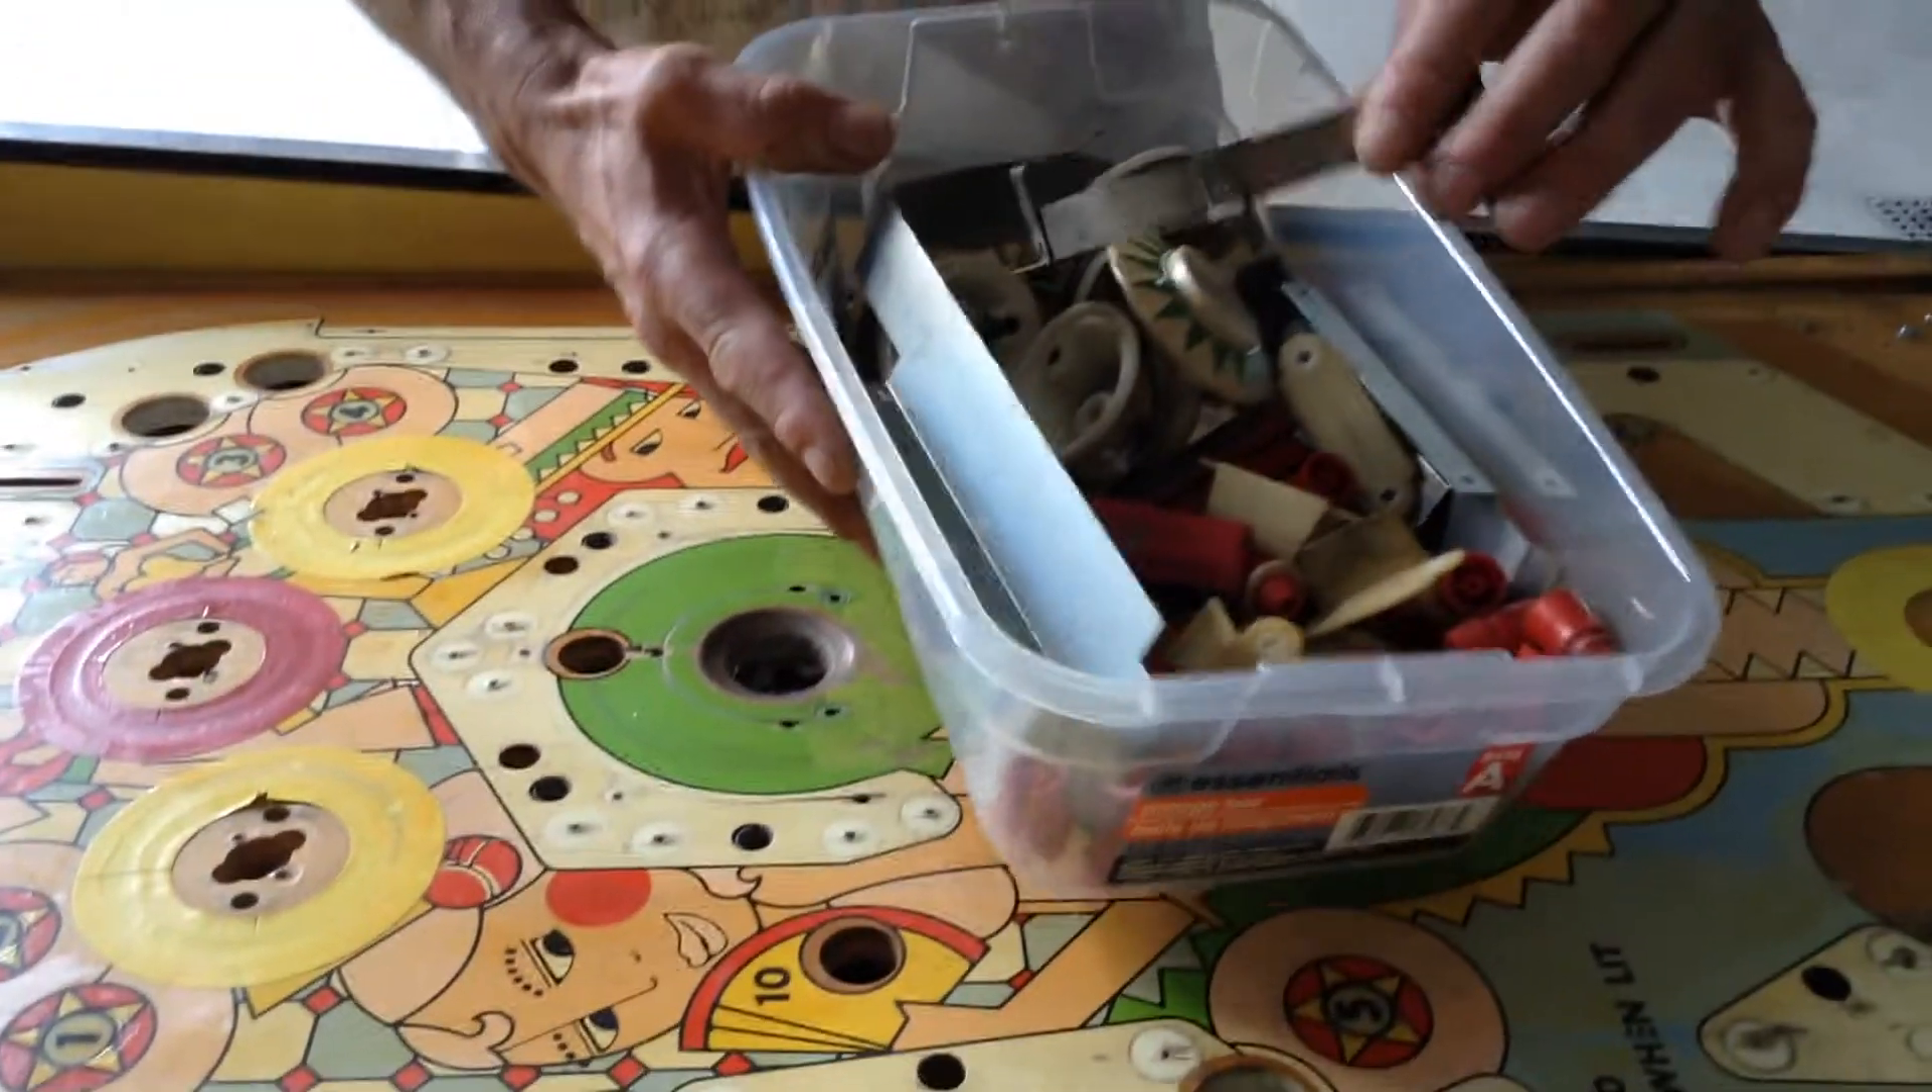I pulled all the parts off. They're all laying in here, all the plastics and so forth.